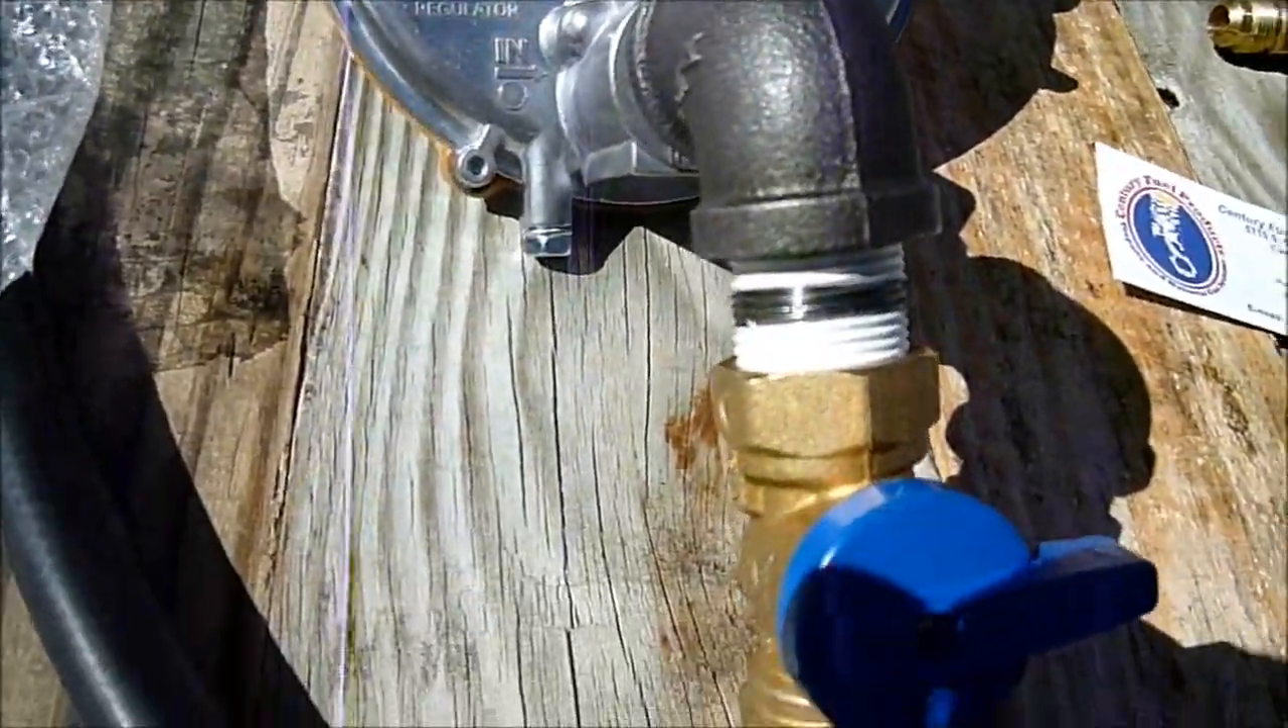Now we've got our regulator assembled we've taped all the connections put them onto the regulator and tighten them.